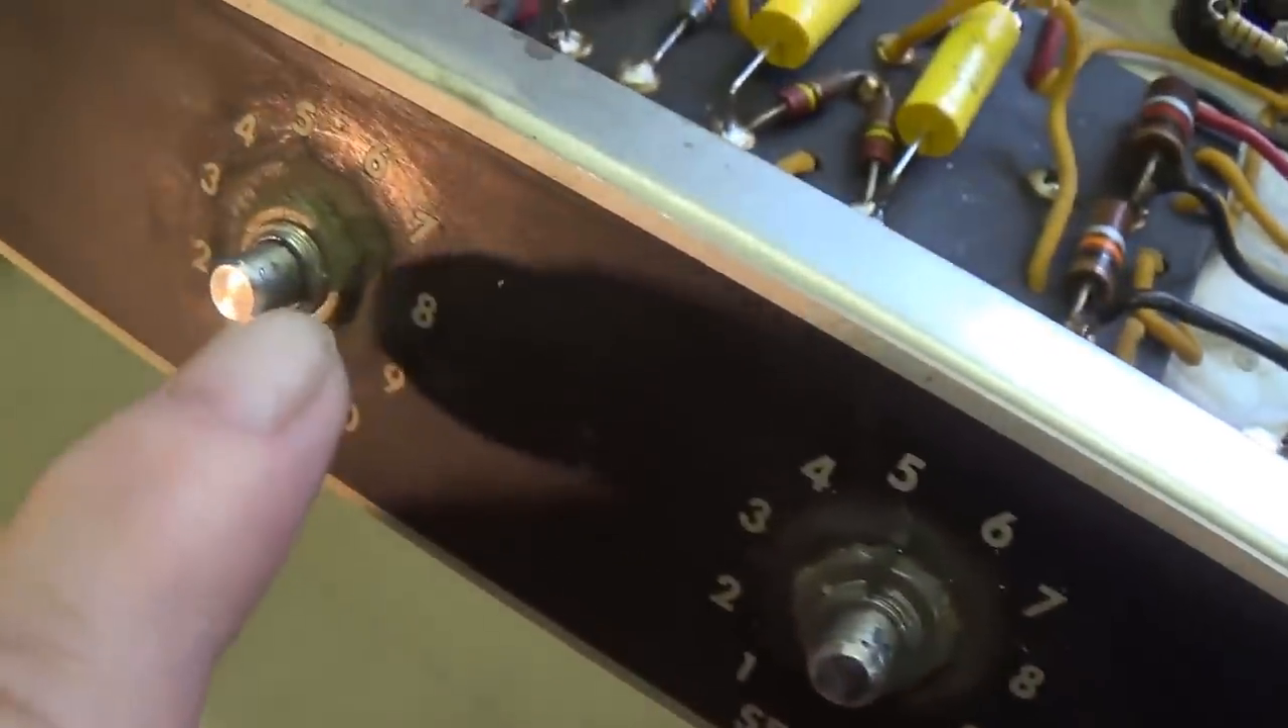On the cosmetic front, I've removed the knobs.